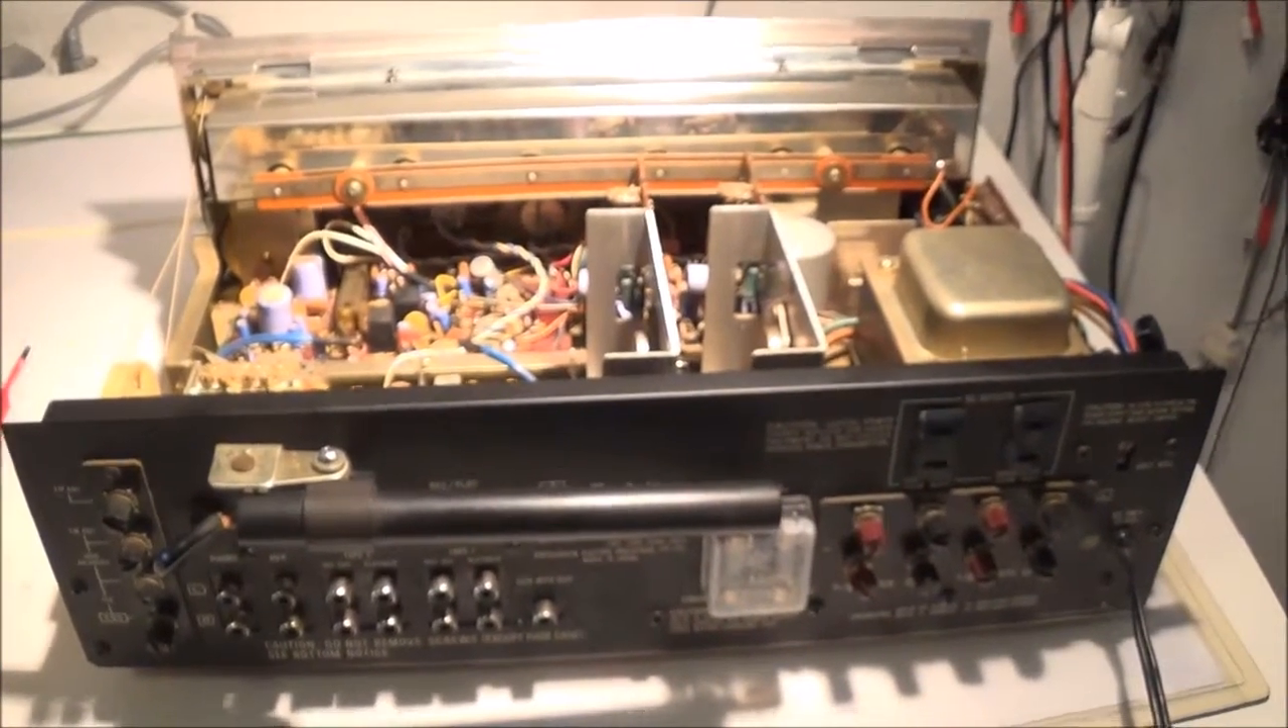So I removed the top cover and now I'm going to remove the bottom plate to the bottom cover.